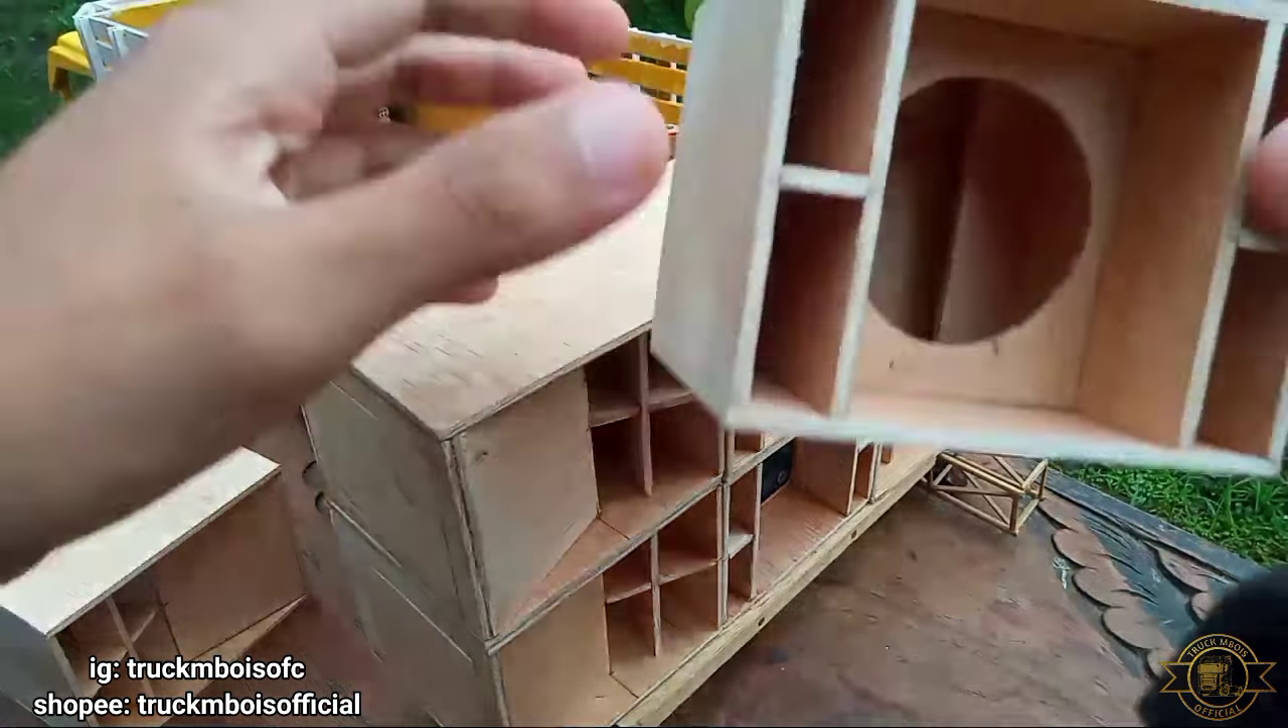Ini box SPL yang saat ini belum saya isi speaker ya lor.